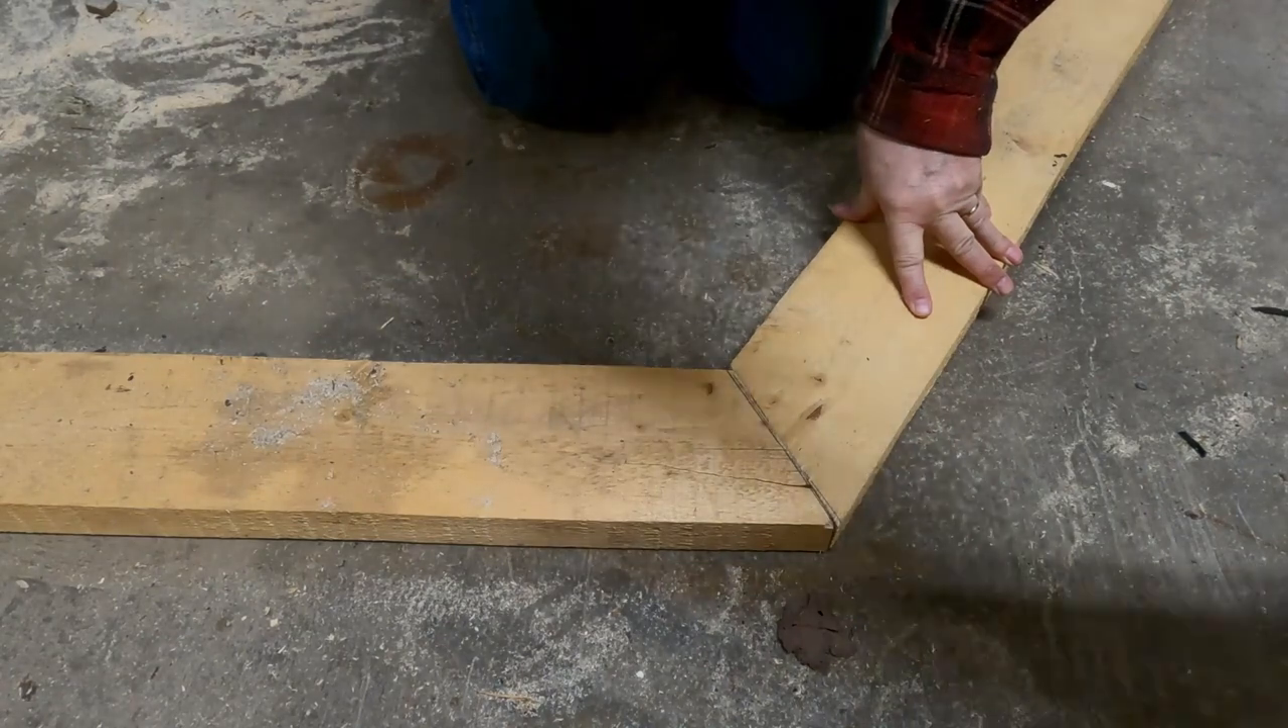All right, so there's my rafter with the miter joint there, pretty tight.